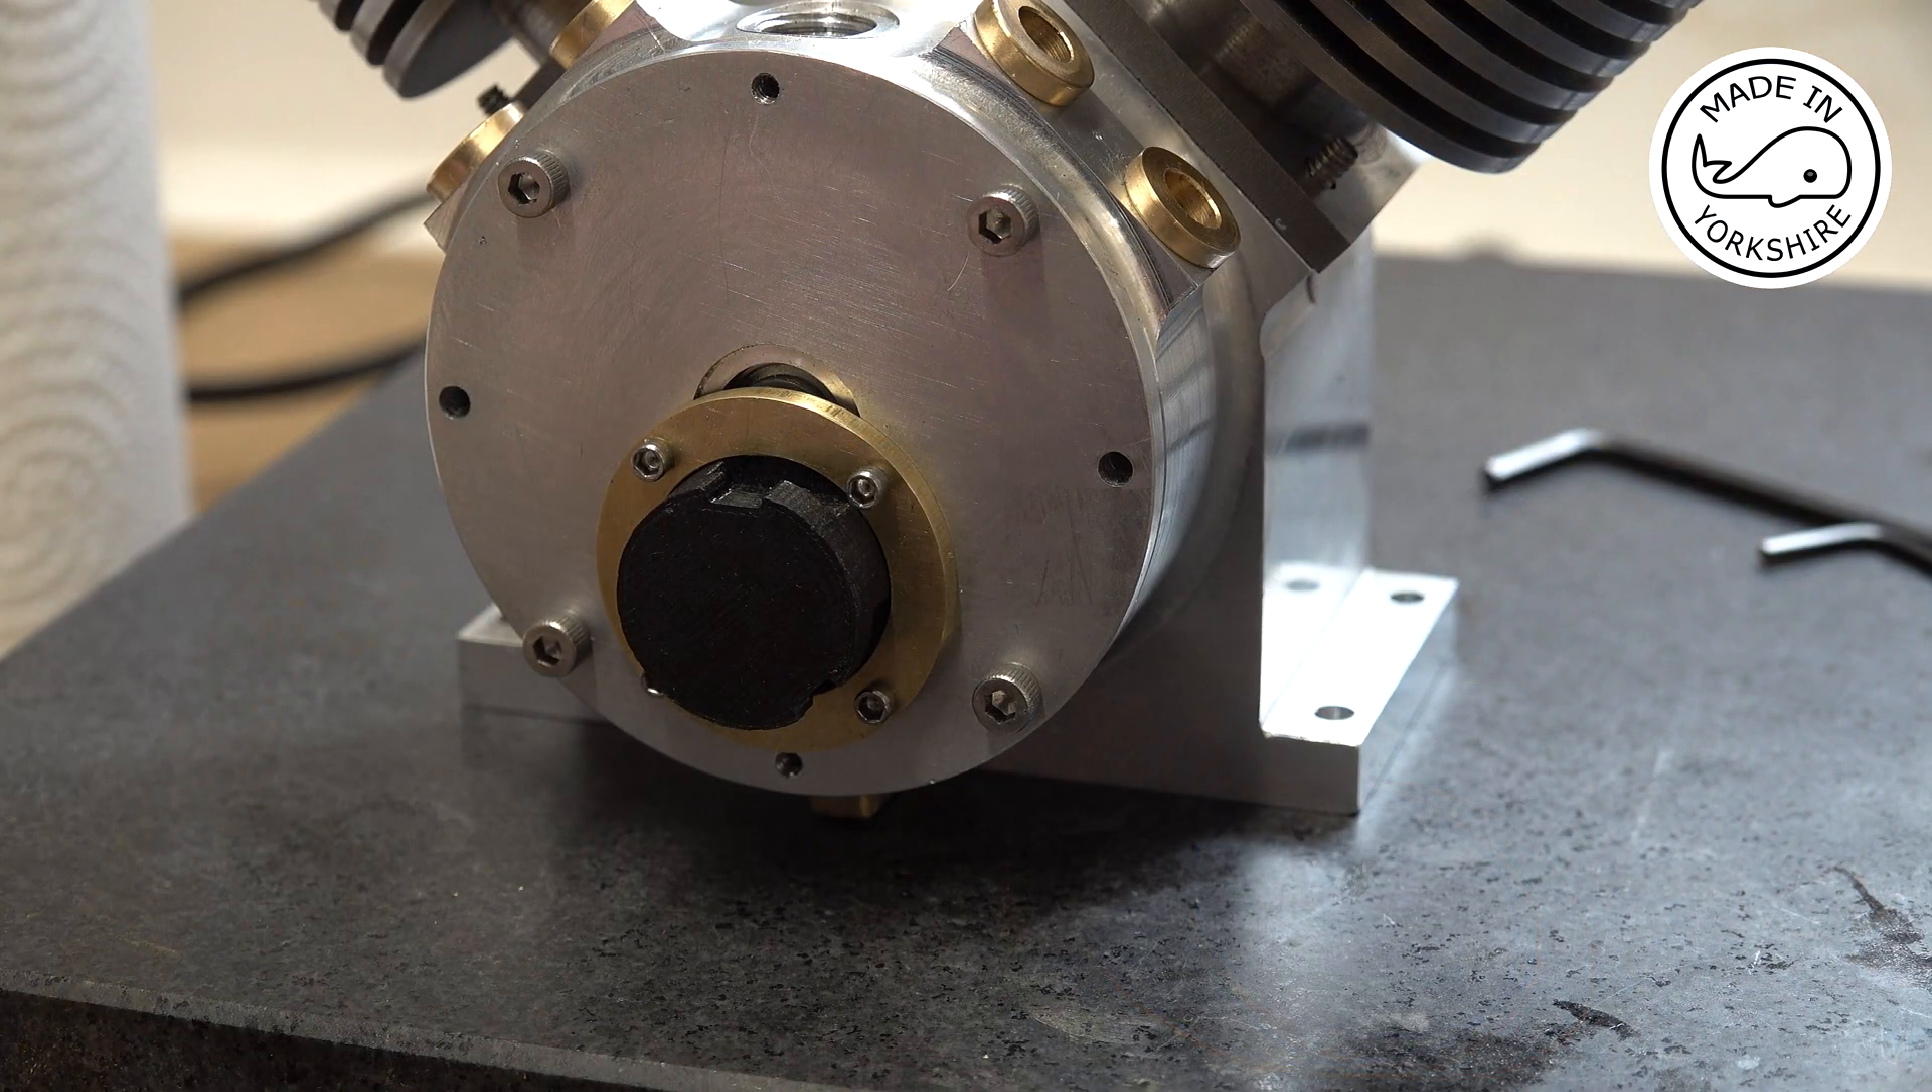And I've just bolted this cover down.